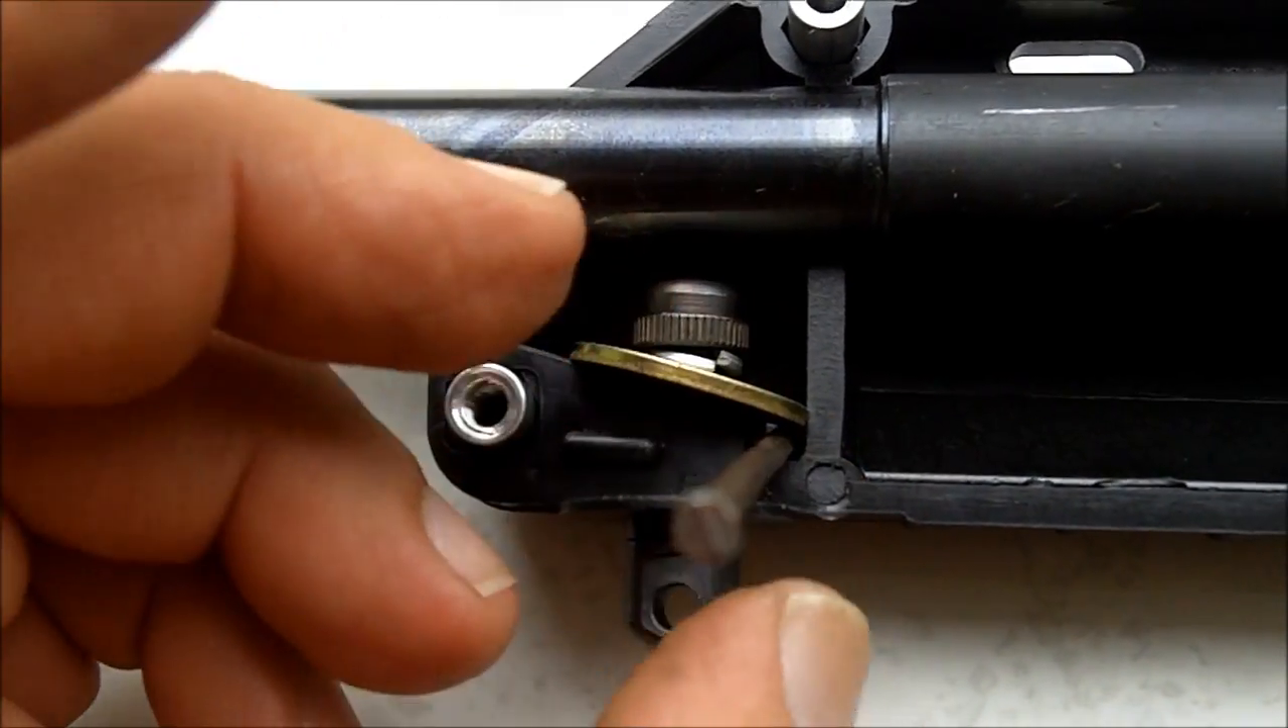As you can see, I installed a piece of a nail right here.